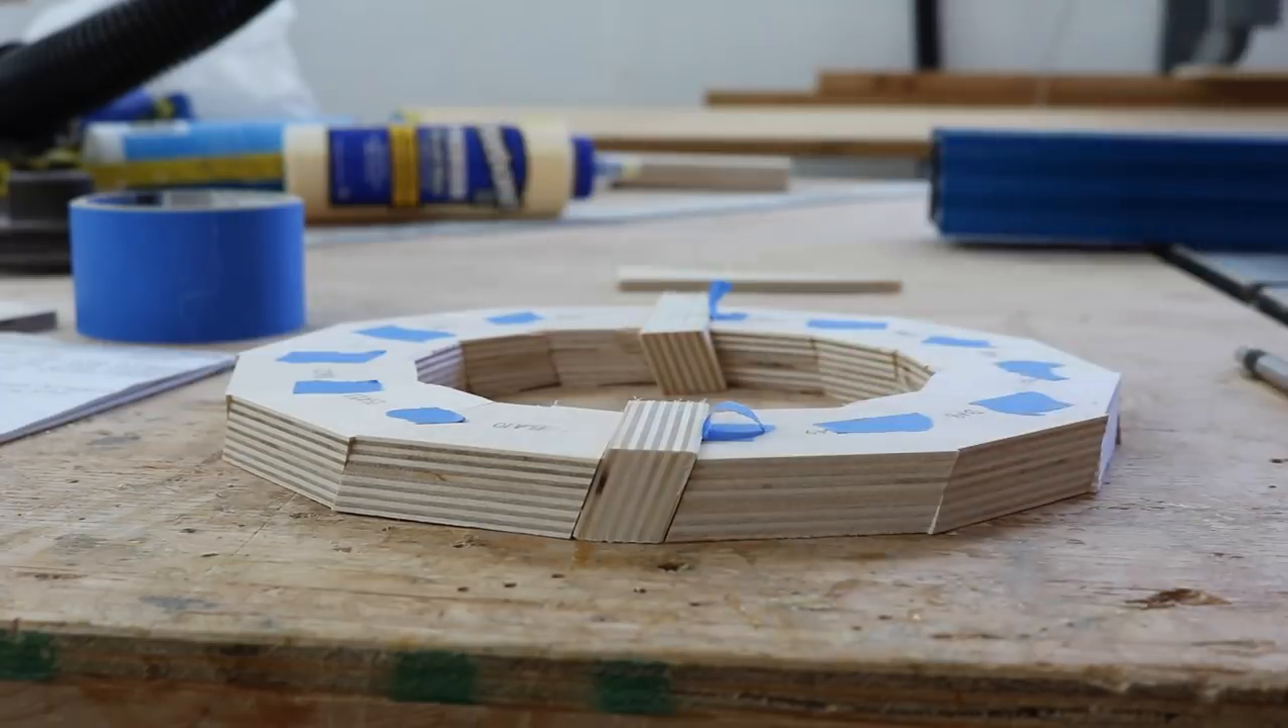And now I can just simply spread these apart and put these pieces in between and there you can see the beginning of my basket weave pattern.